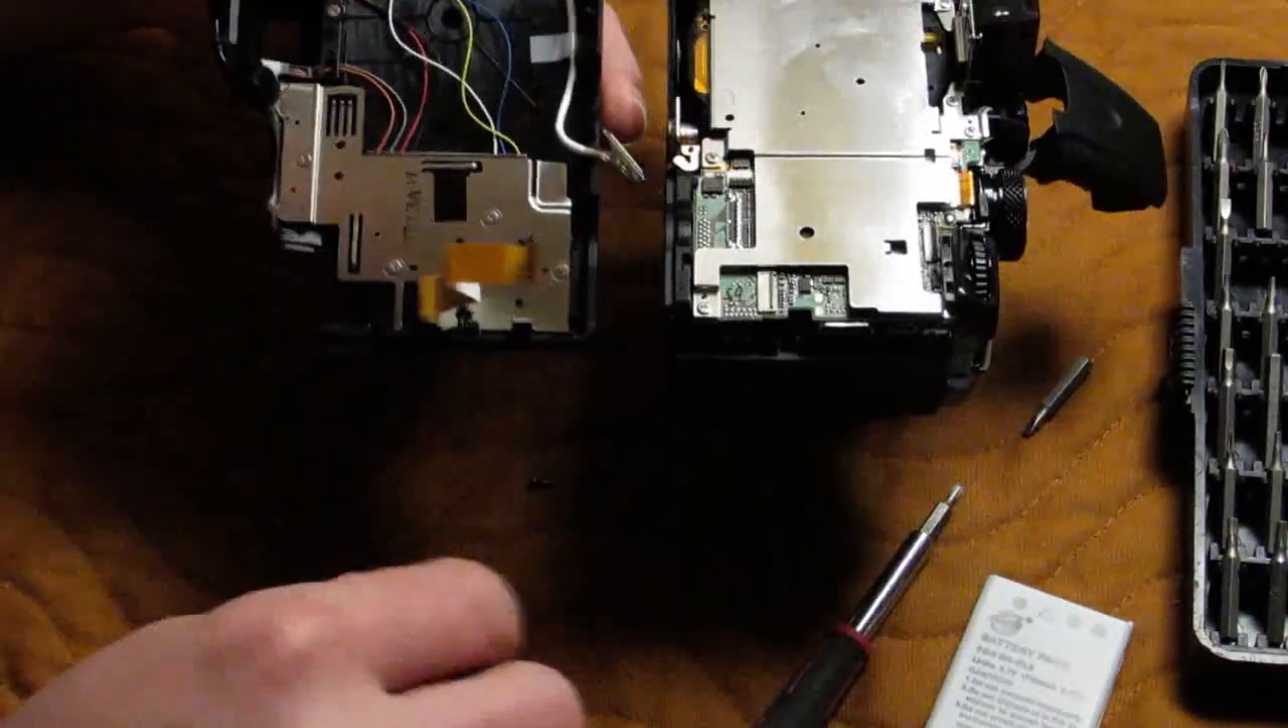And there we have the back off.